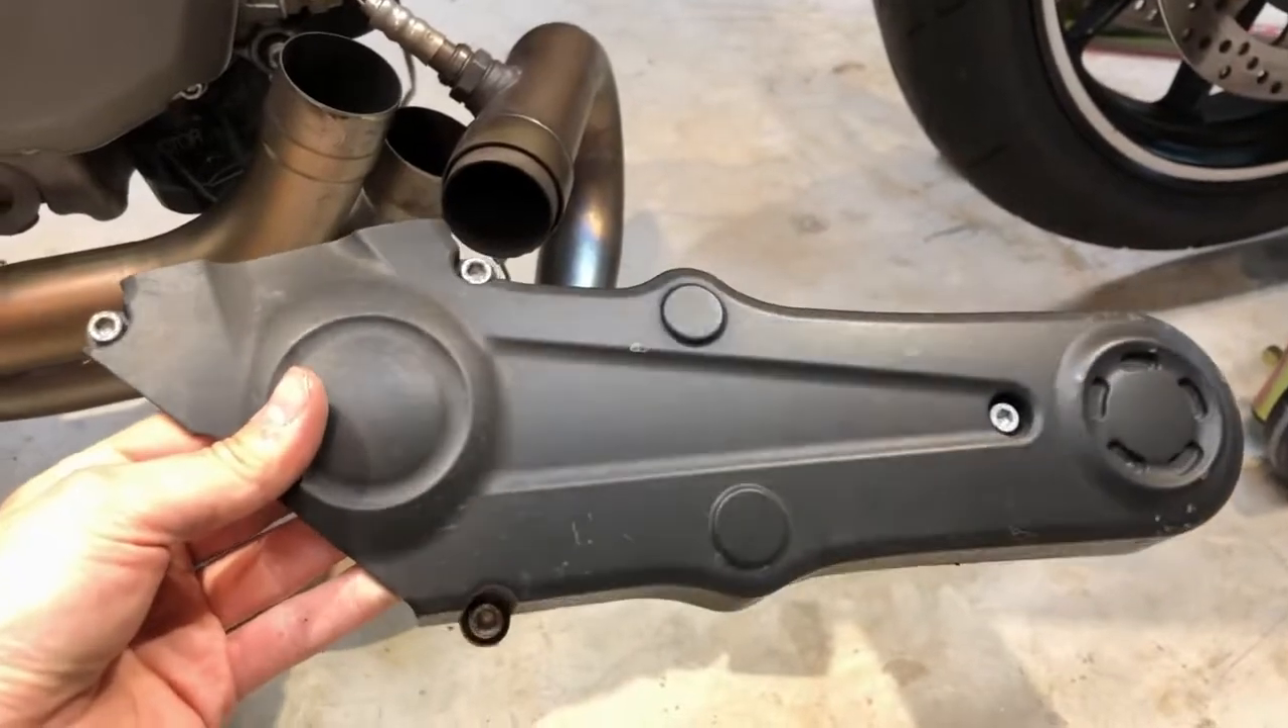Next thing I did, I removed the lower timing belt cover.